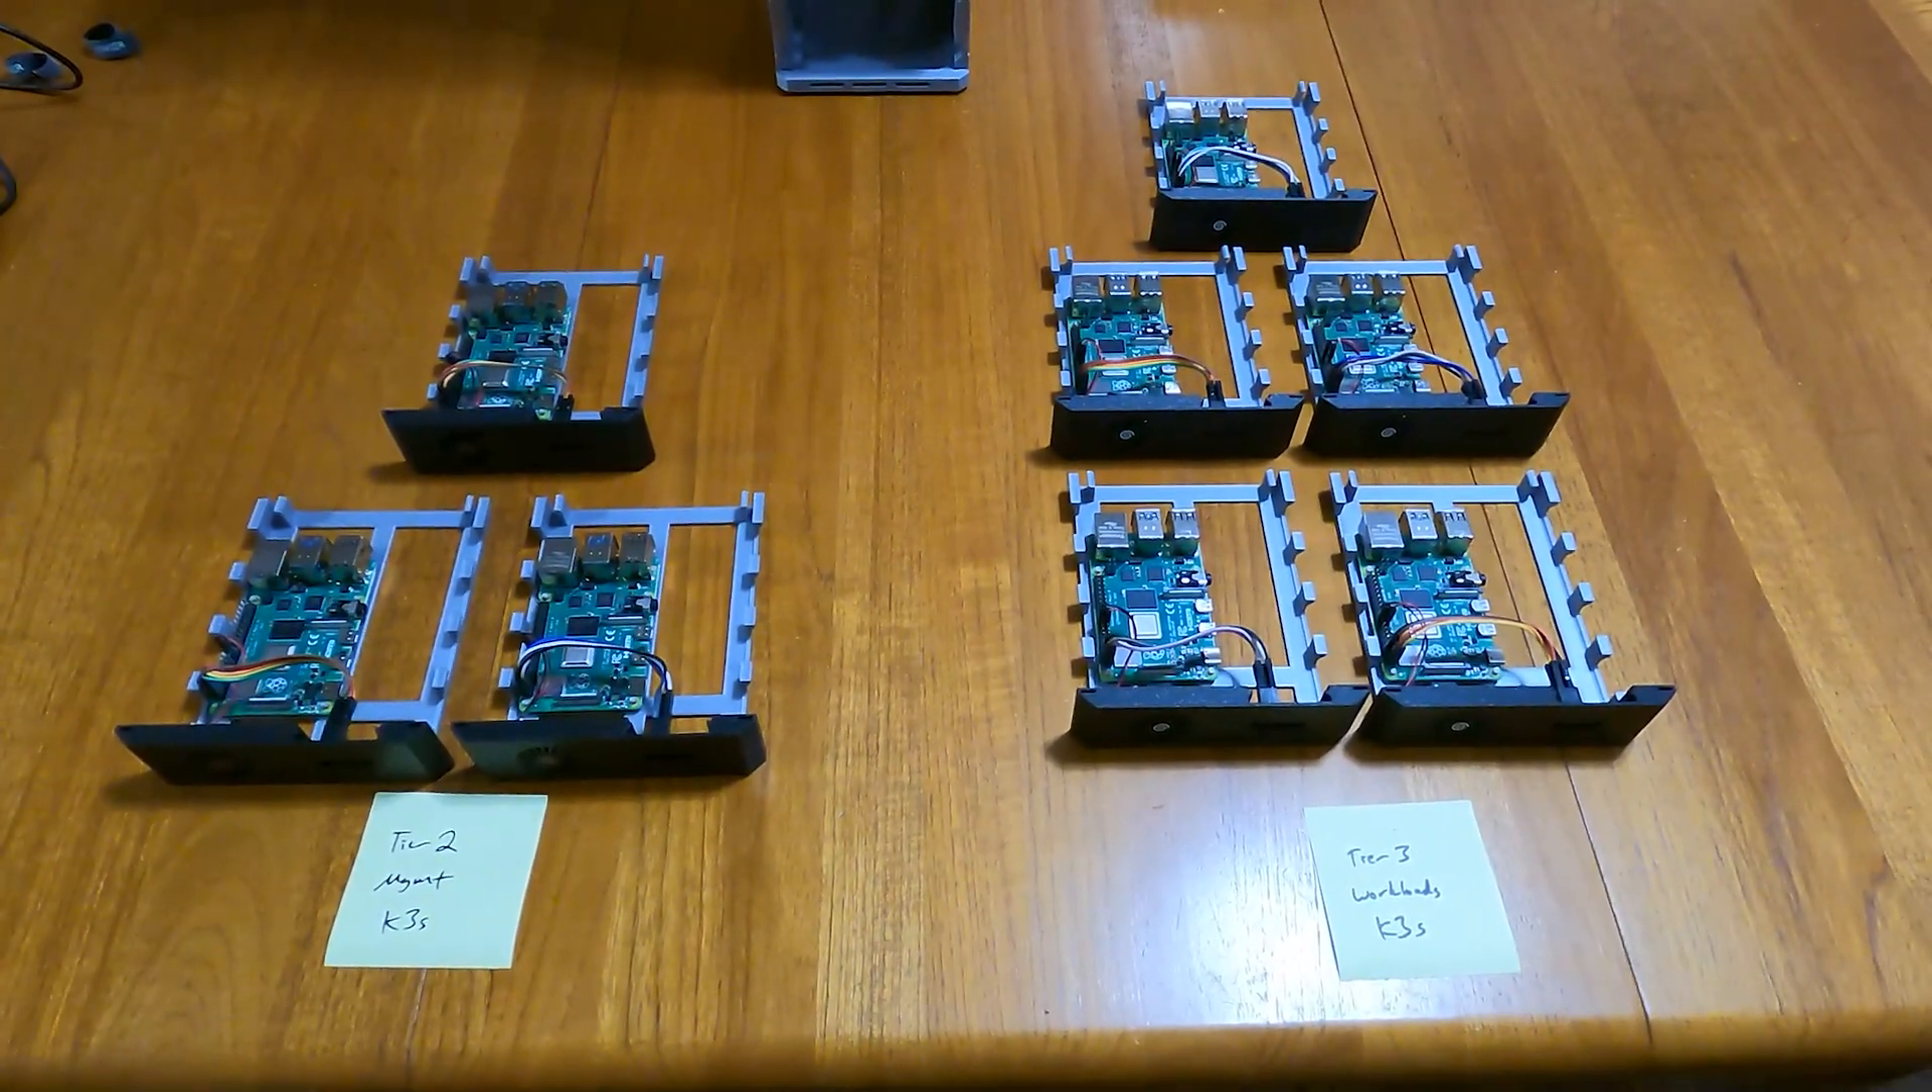So here are the assembled blades.